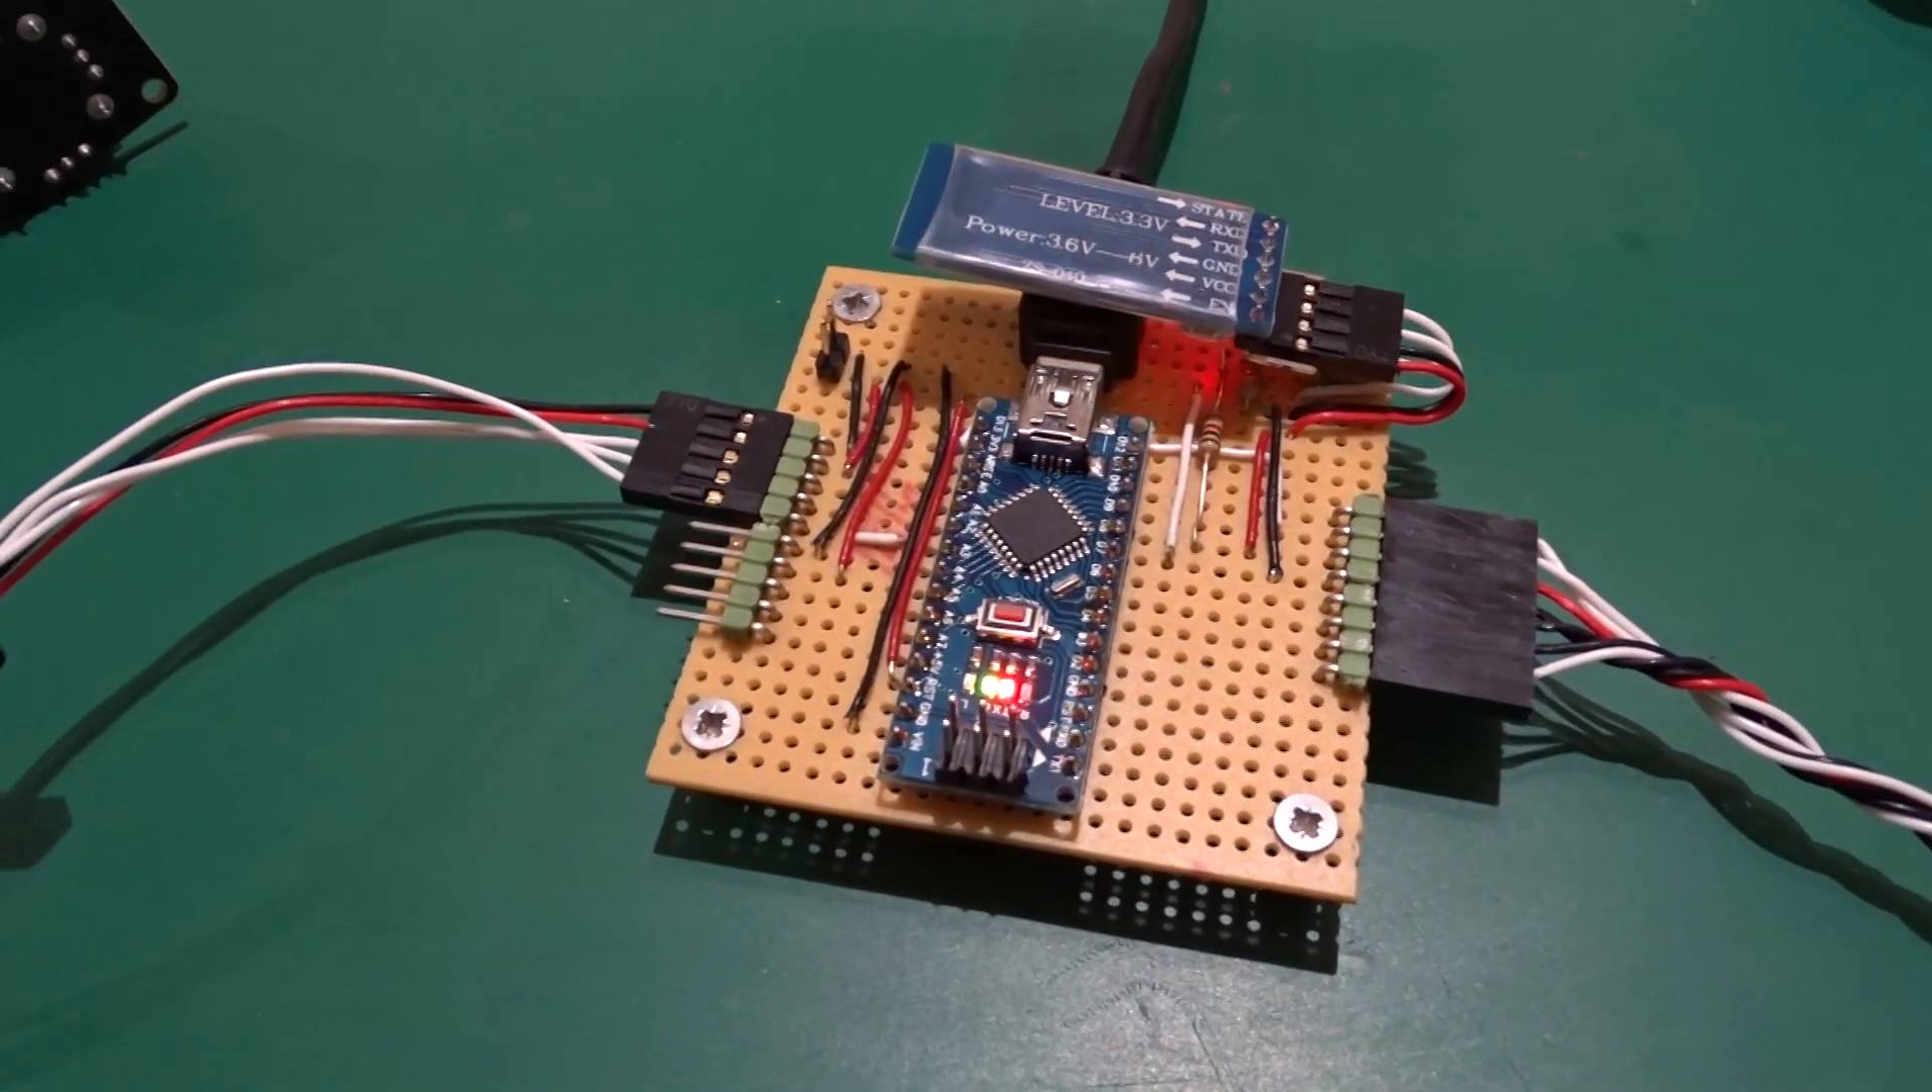I have taken the circuit off of the prototype breadboard and fabricated up a strip board circuit.